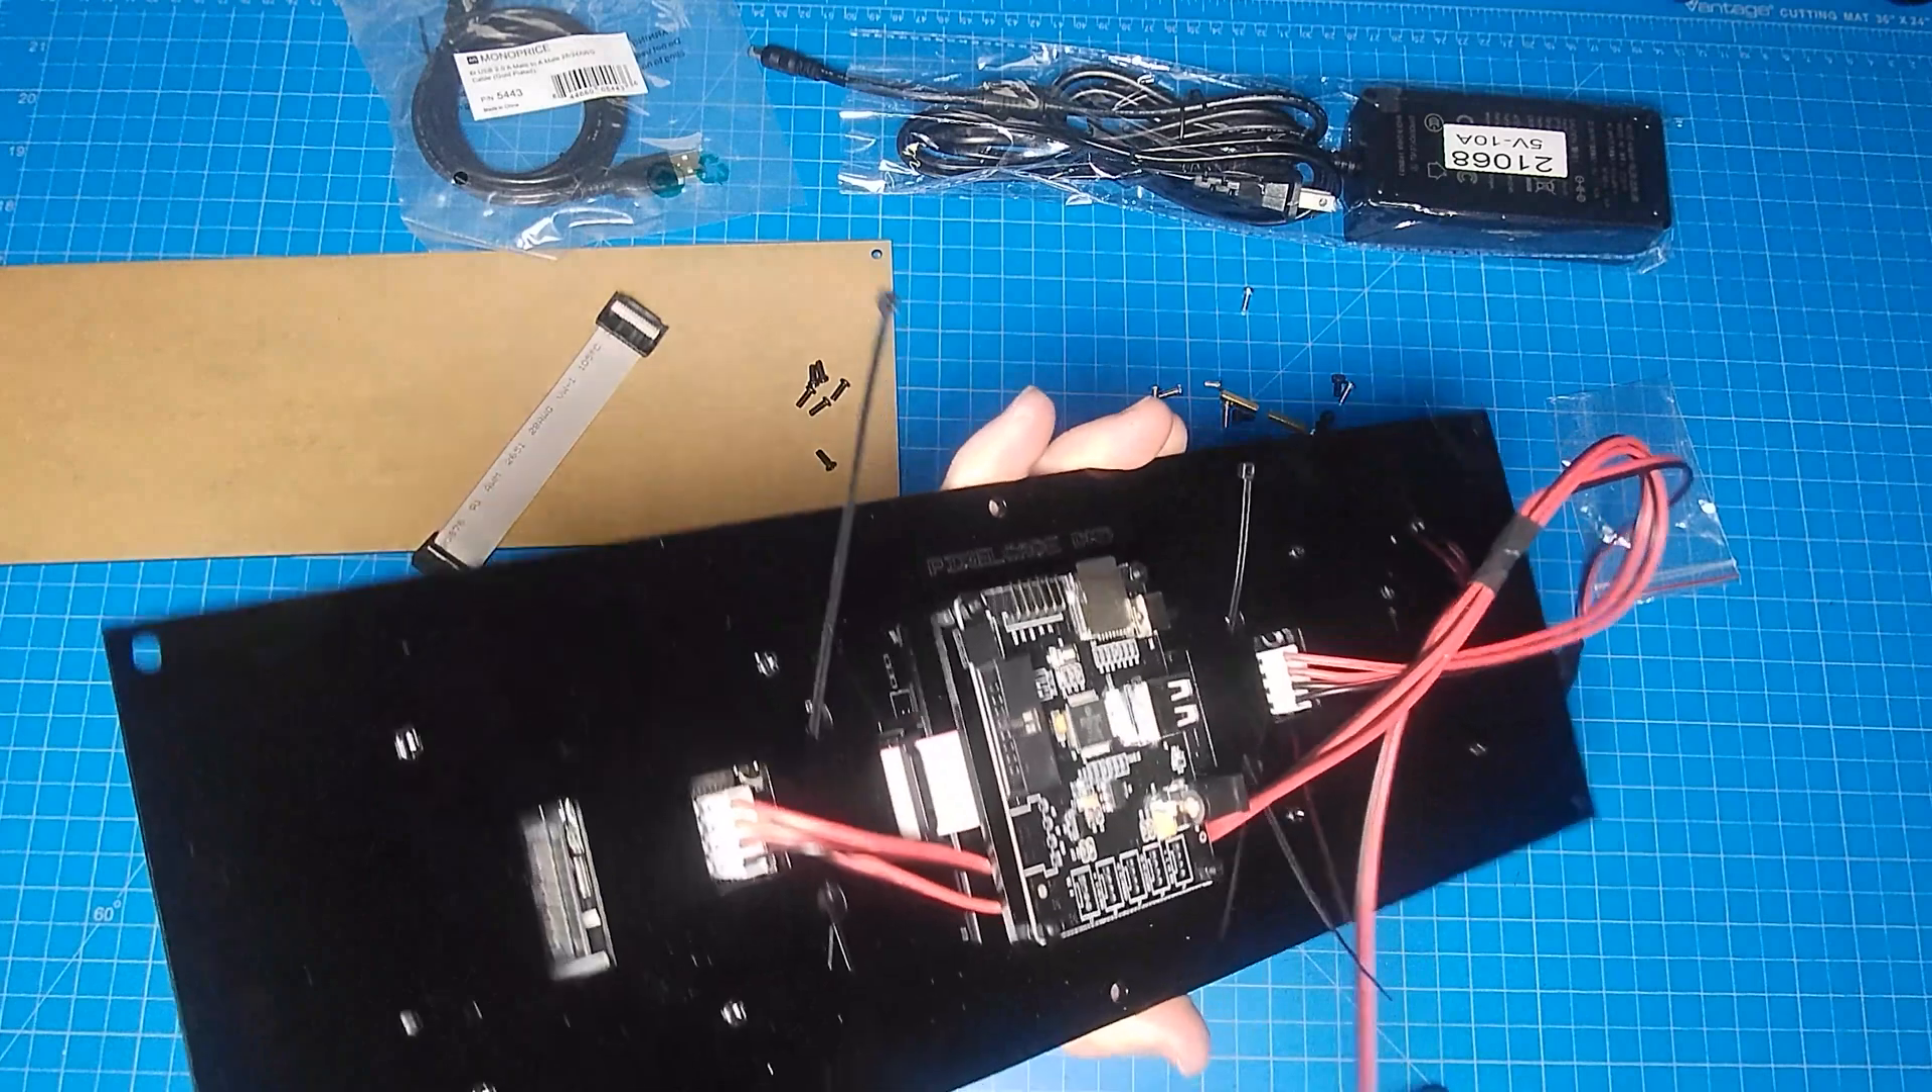Okay, so we've got our board on, let's just kind of look at it.